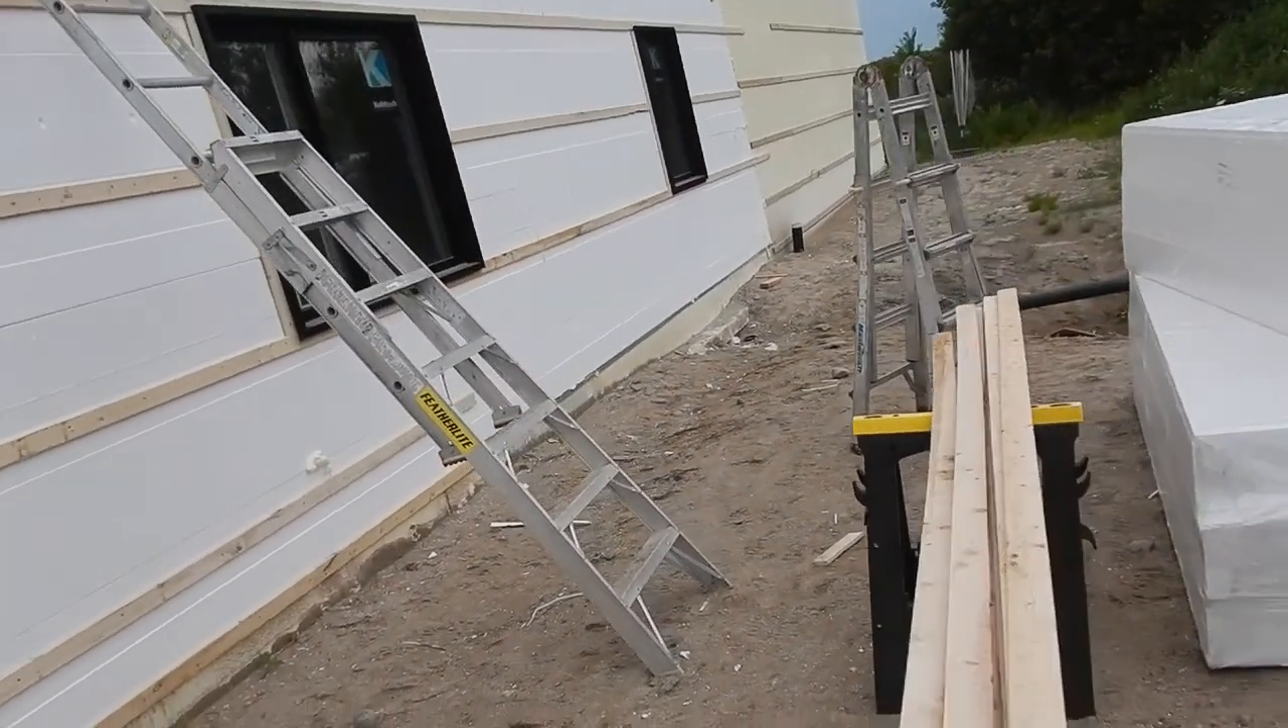Oh, they've also started putting the strapping on for the metal siding. That'll come later.